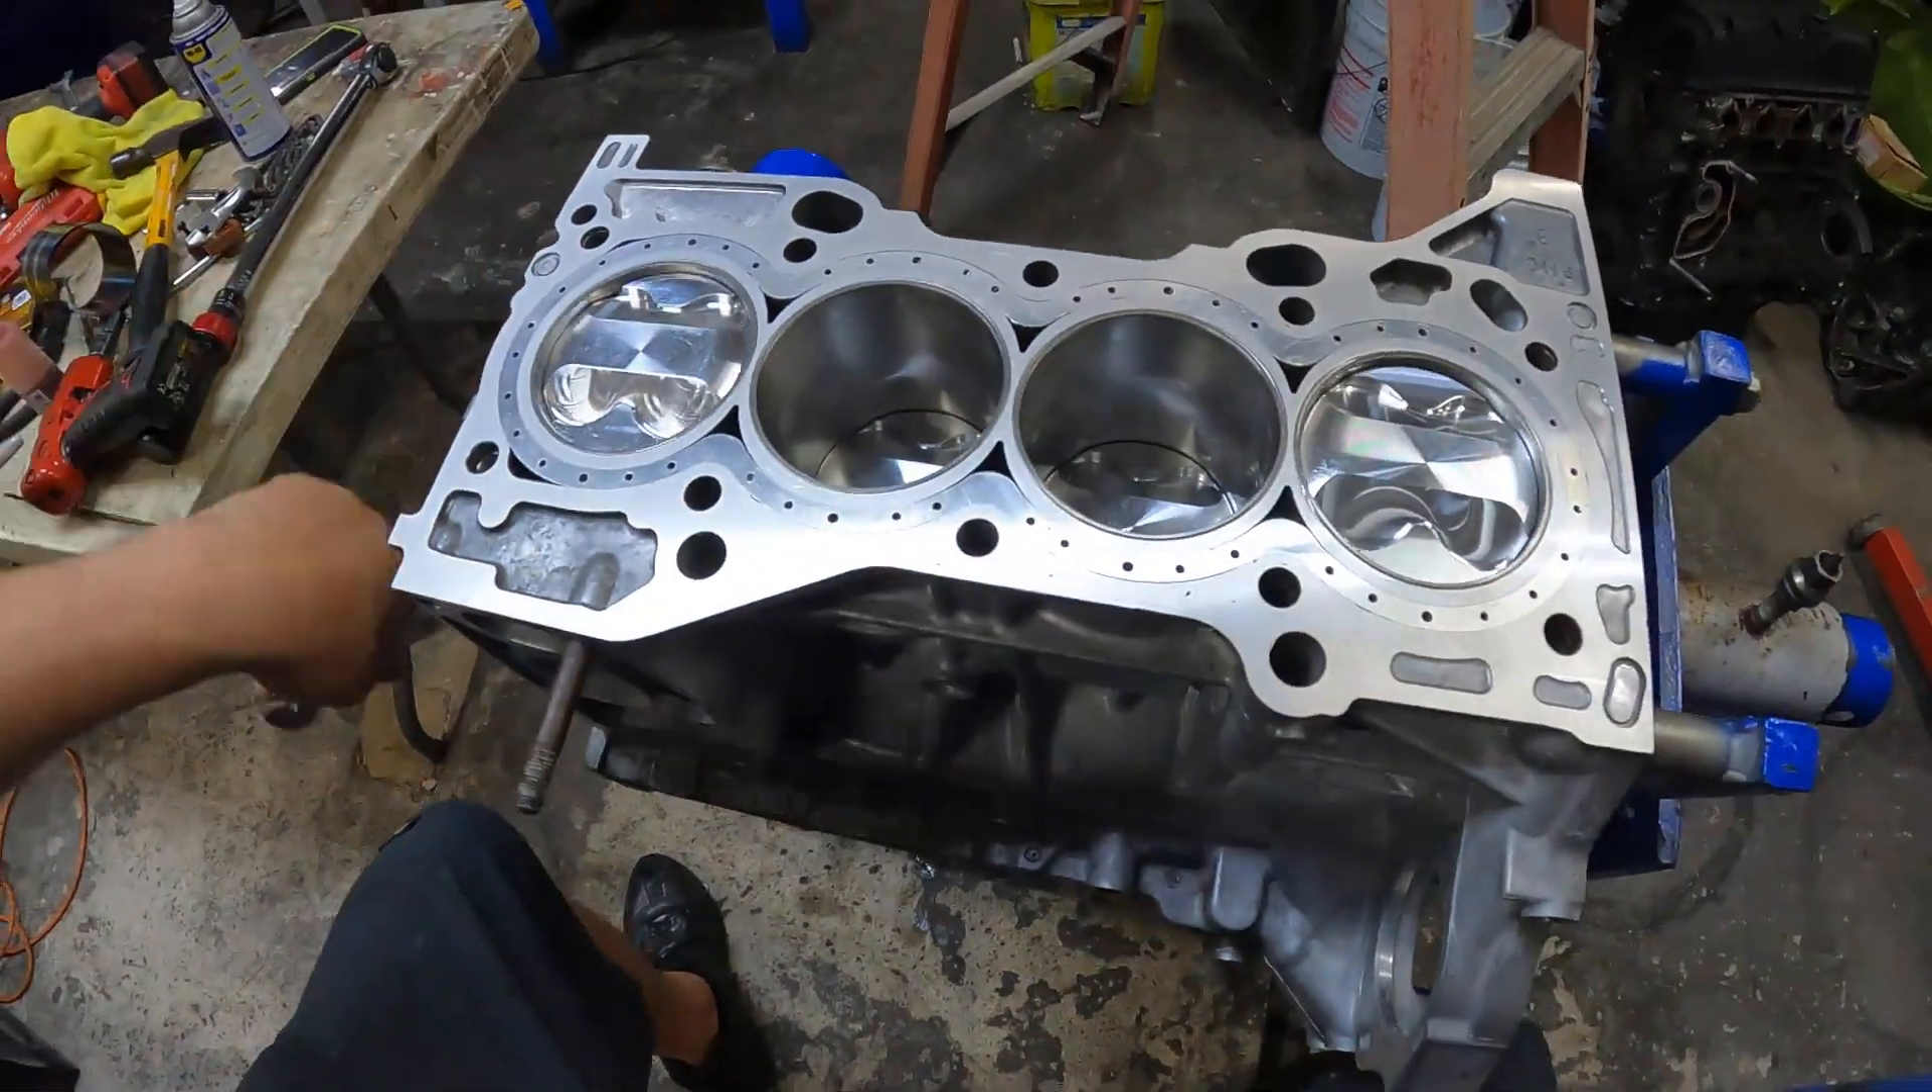Aquí tenemos El motor Con sus cuatro pistones Instalados.